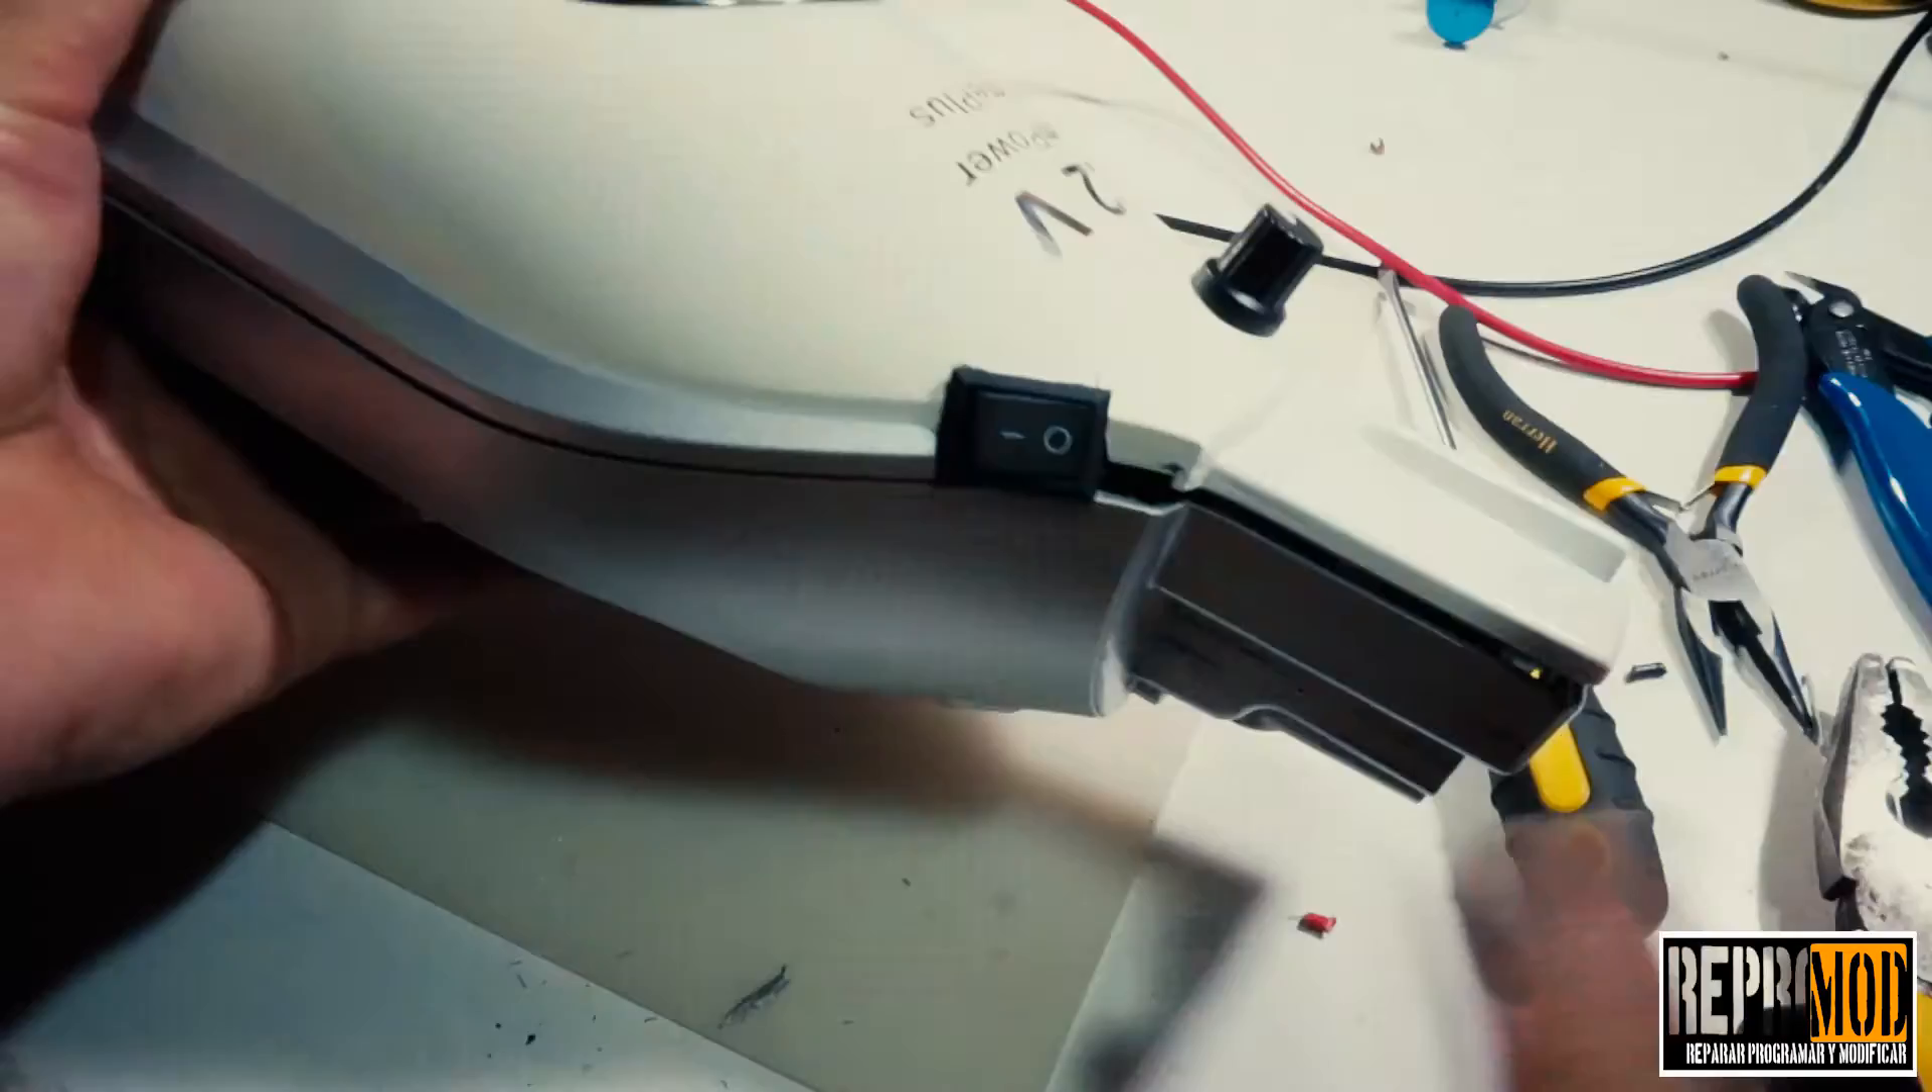El botón de encendido se lo he metido por un lateral.